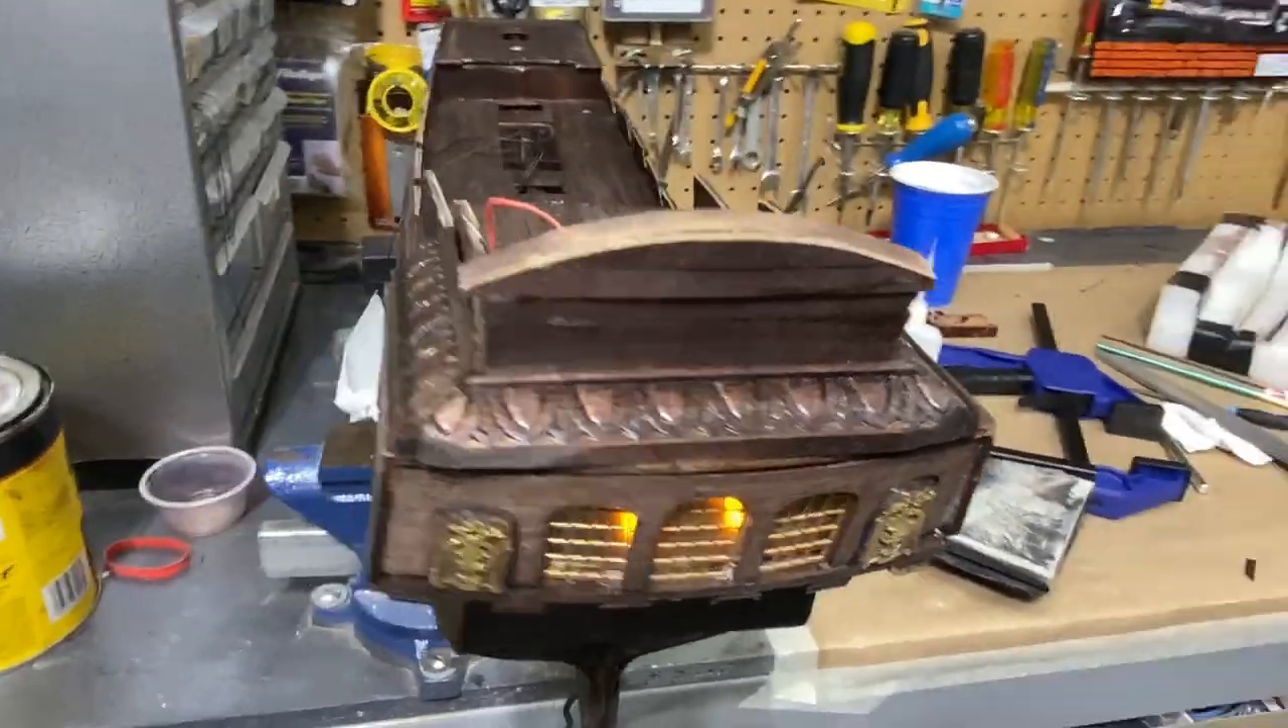So you can see the decorative trim piece that I put on instead of just a plain sanded off piece.